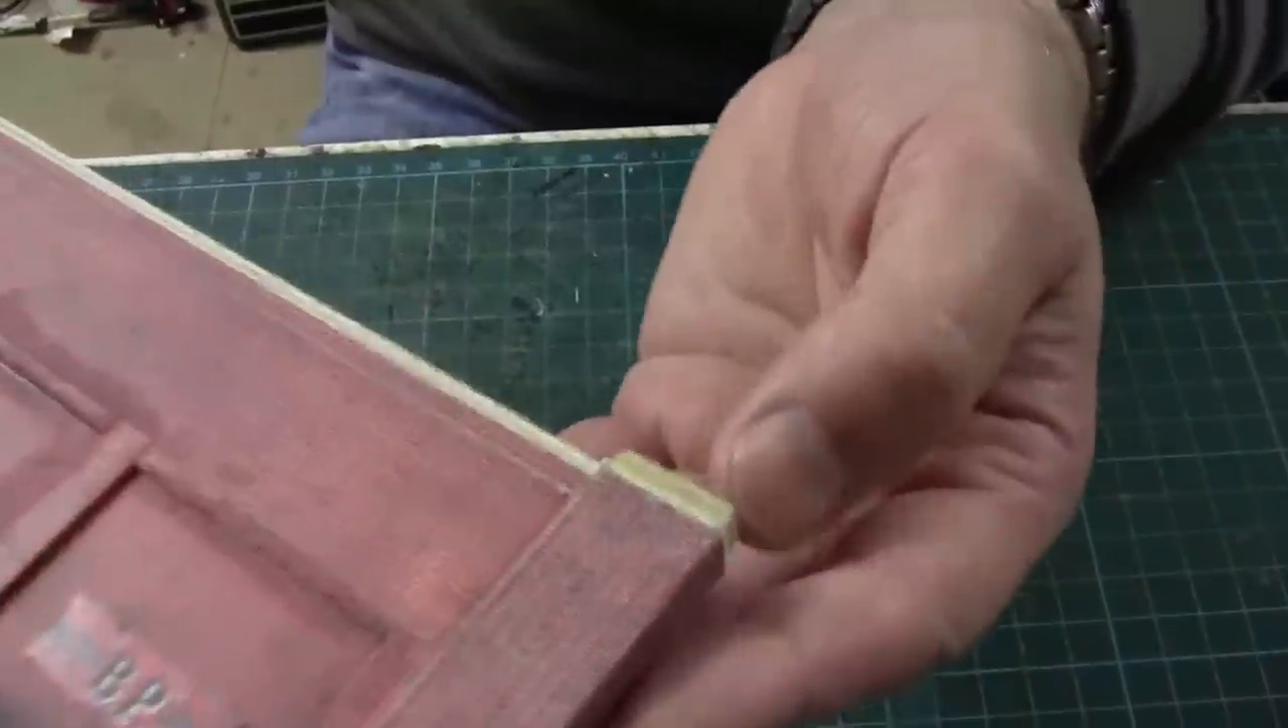But what I can show you is the capping stone I have put on the end there.